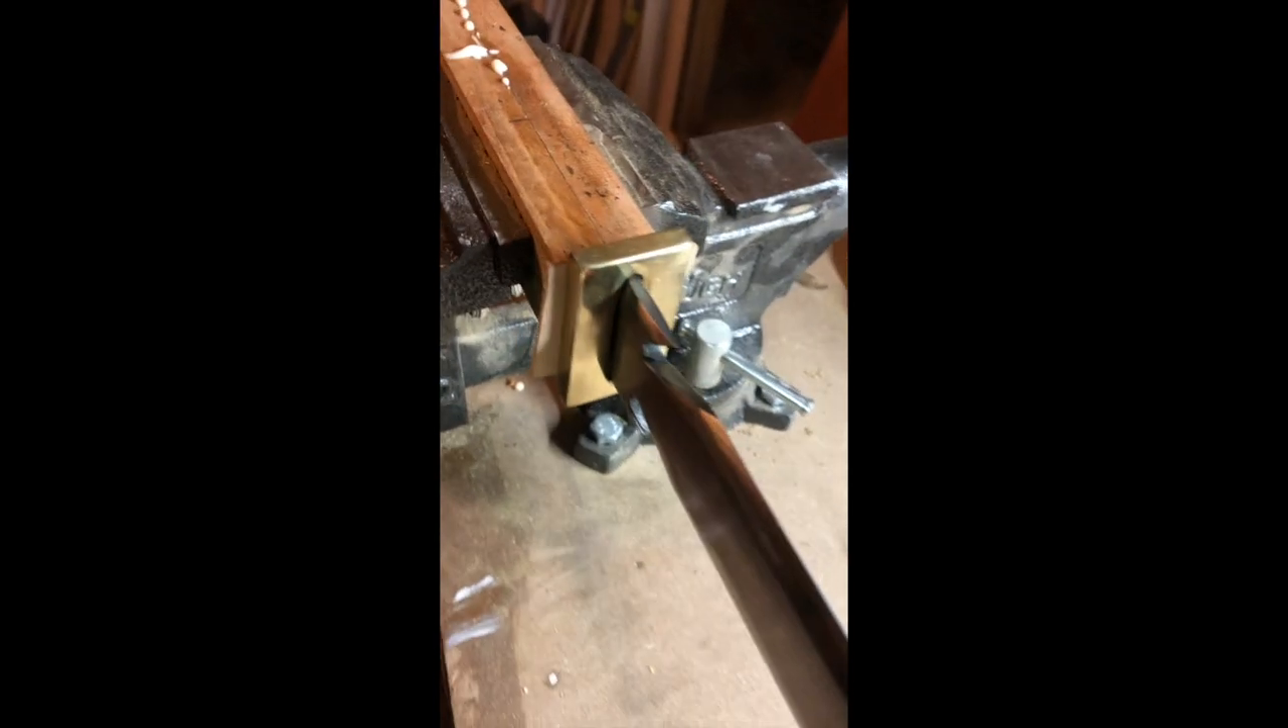Alright, so I've got the blade mounted and then I've got the brass fitted.